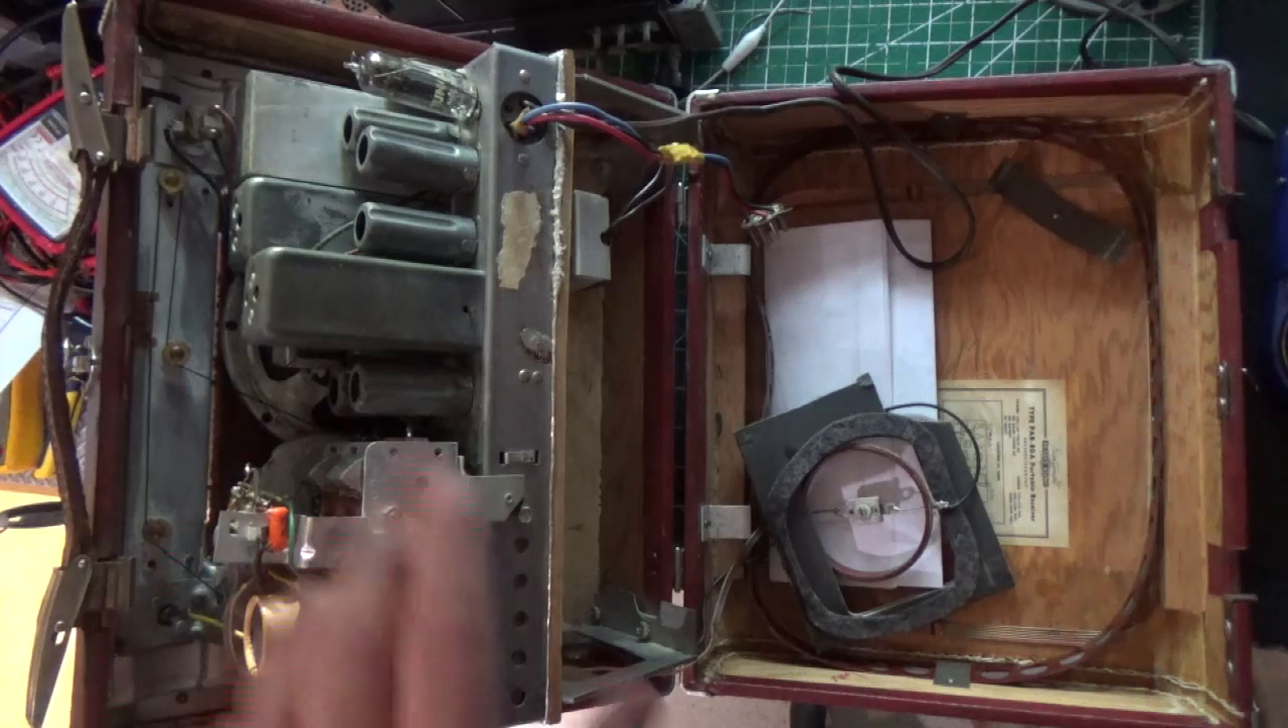I haven't taken the chassis out of the case yet.